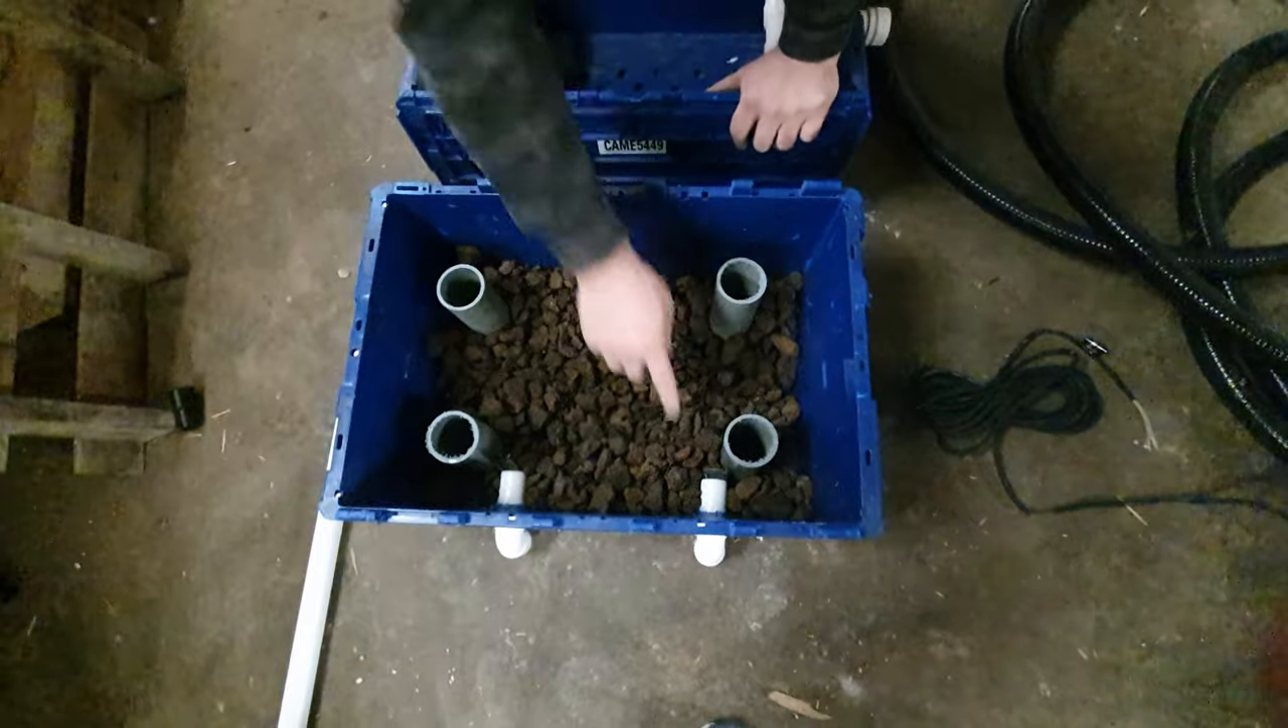We've got the four gray tubing in just to hold the top box up.